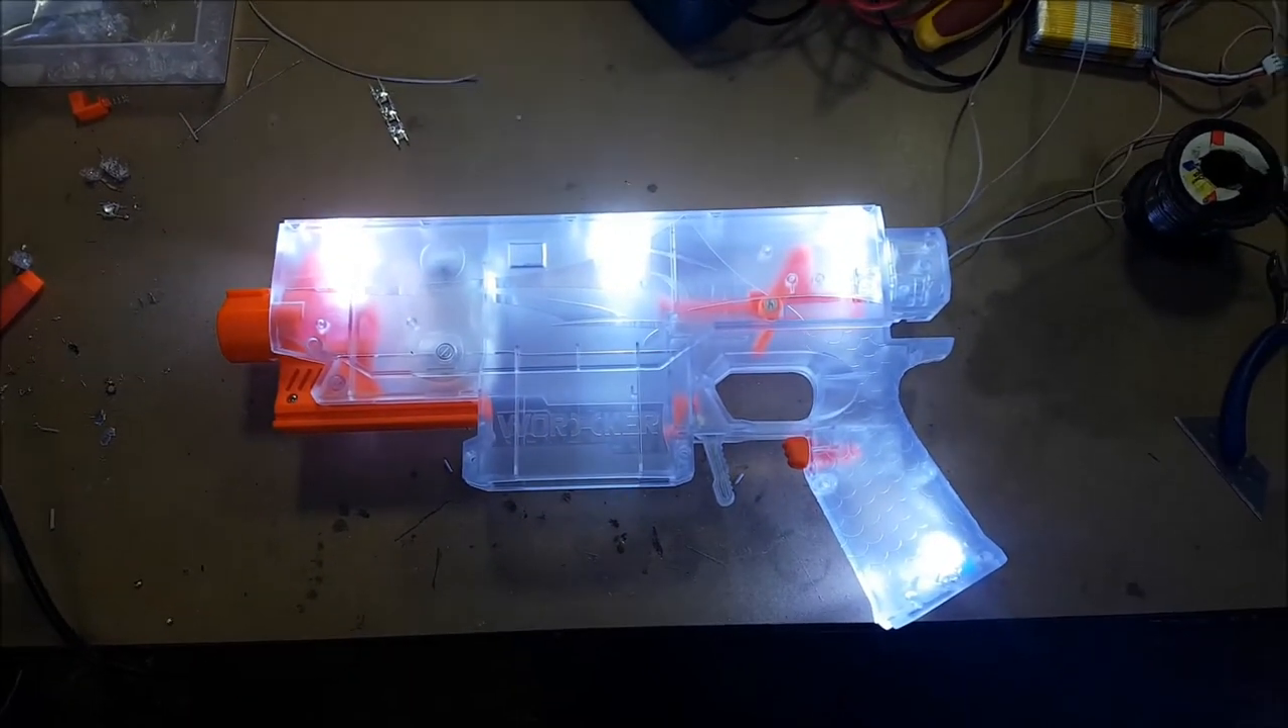All right, so I'm still waiting for more parts to arrive, but I've just been slowly sort of putting a little LED clusters into place, and sort of seeing where more LEDs have to be placed, etc.